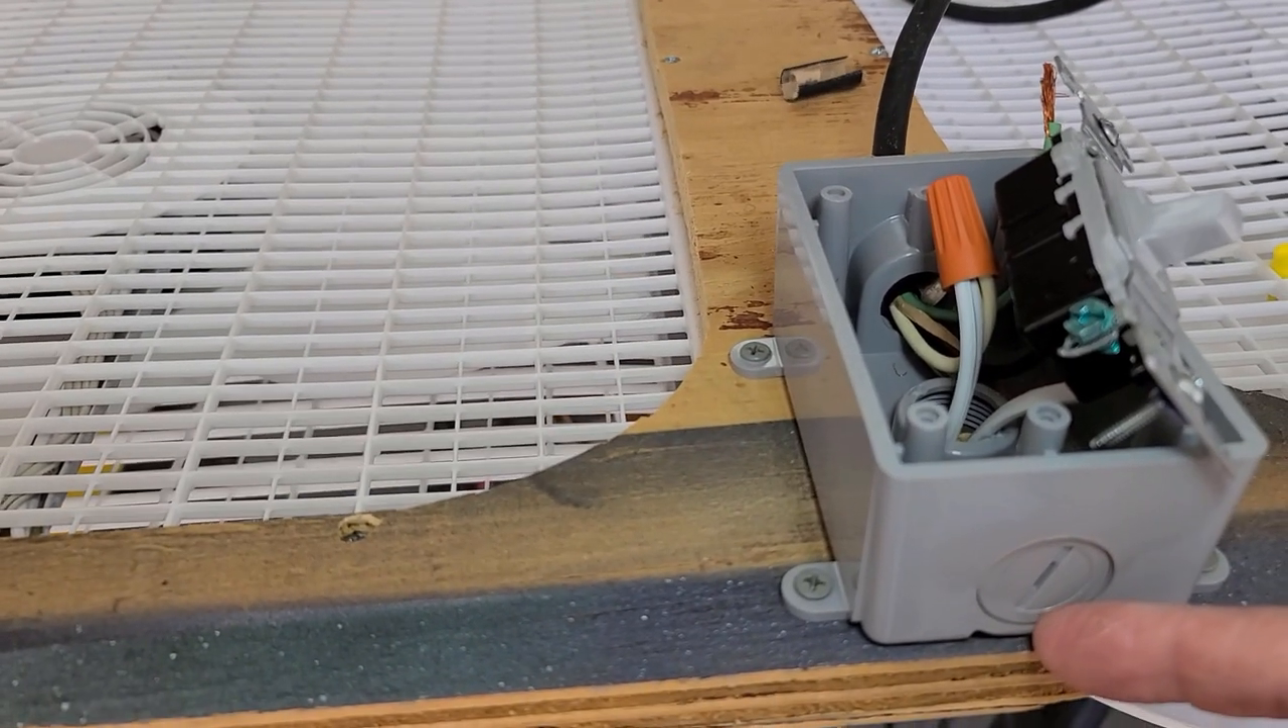So I put and mounted a switch box on the outside.